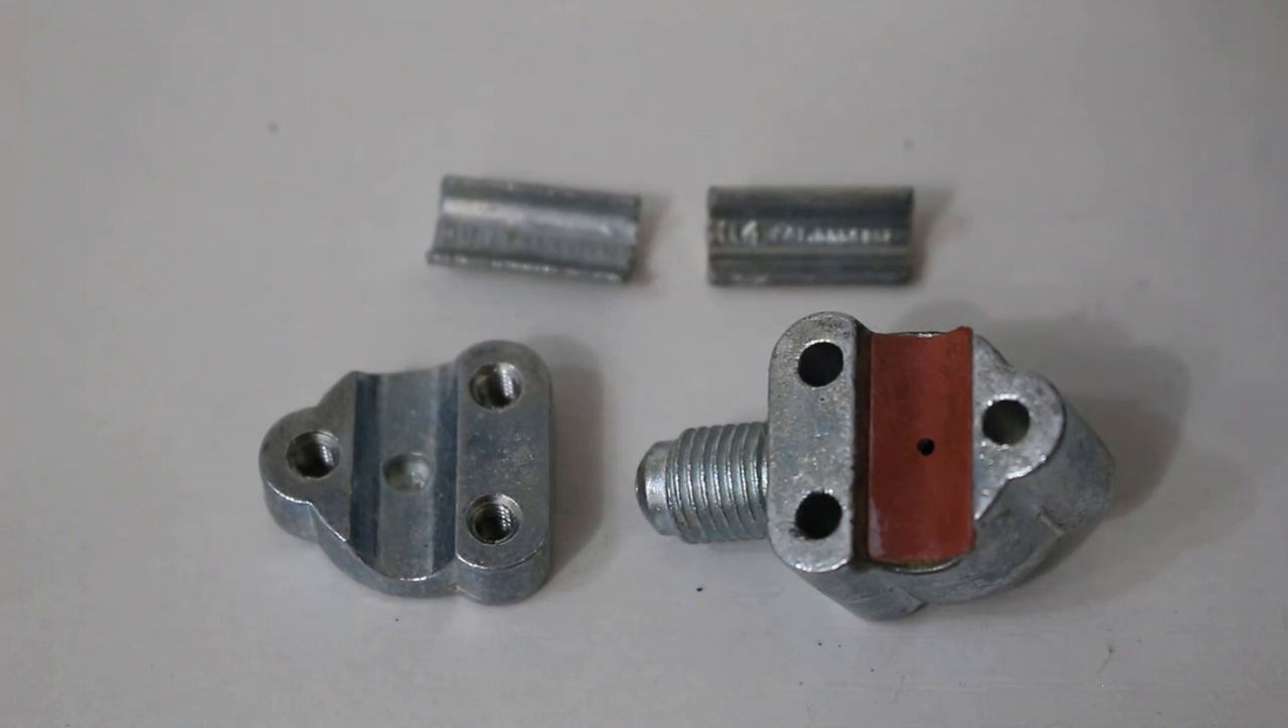All right, so now we have opened up our valve, and here are two adapters.